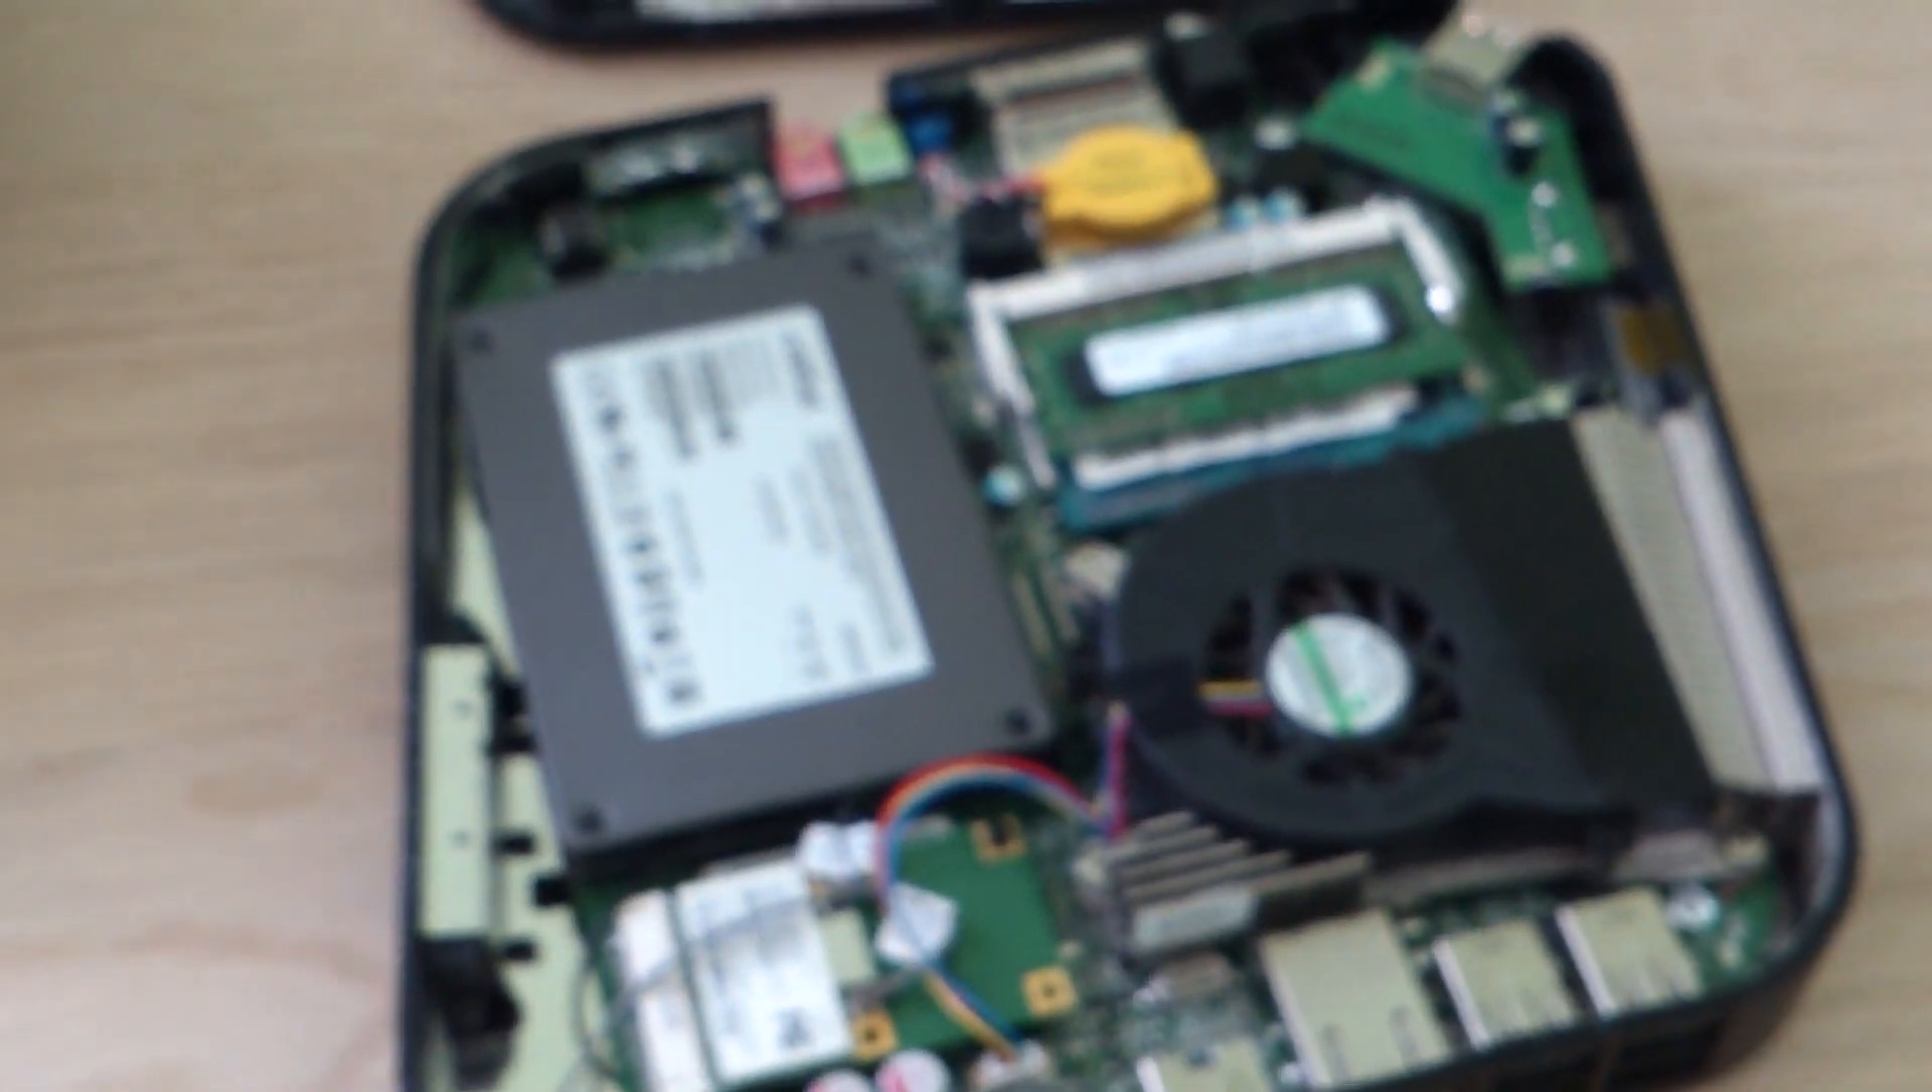So we've successfully took the cover off.